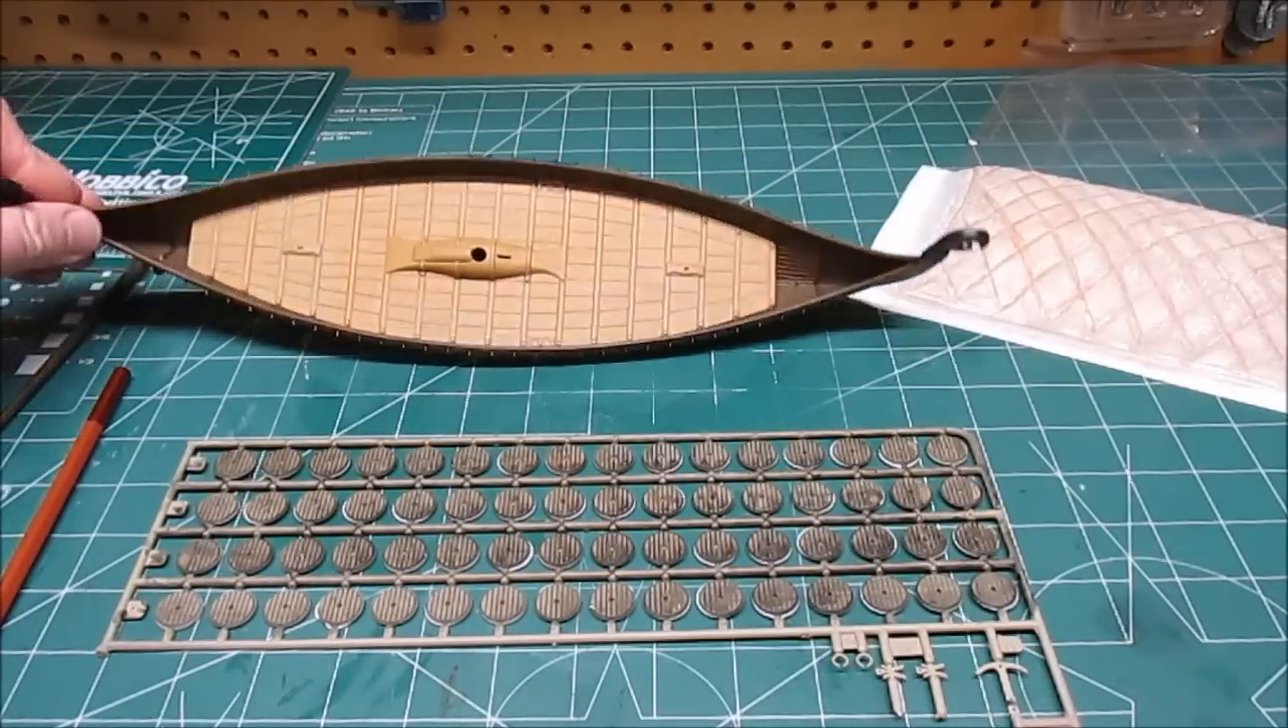You can see the deck is in there.